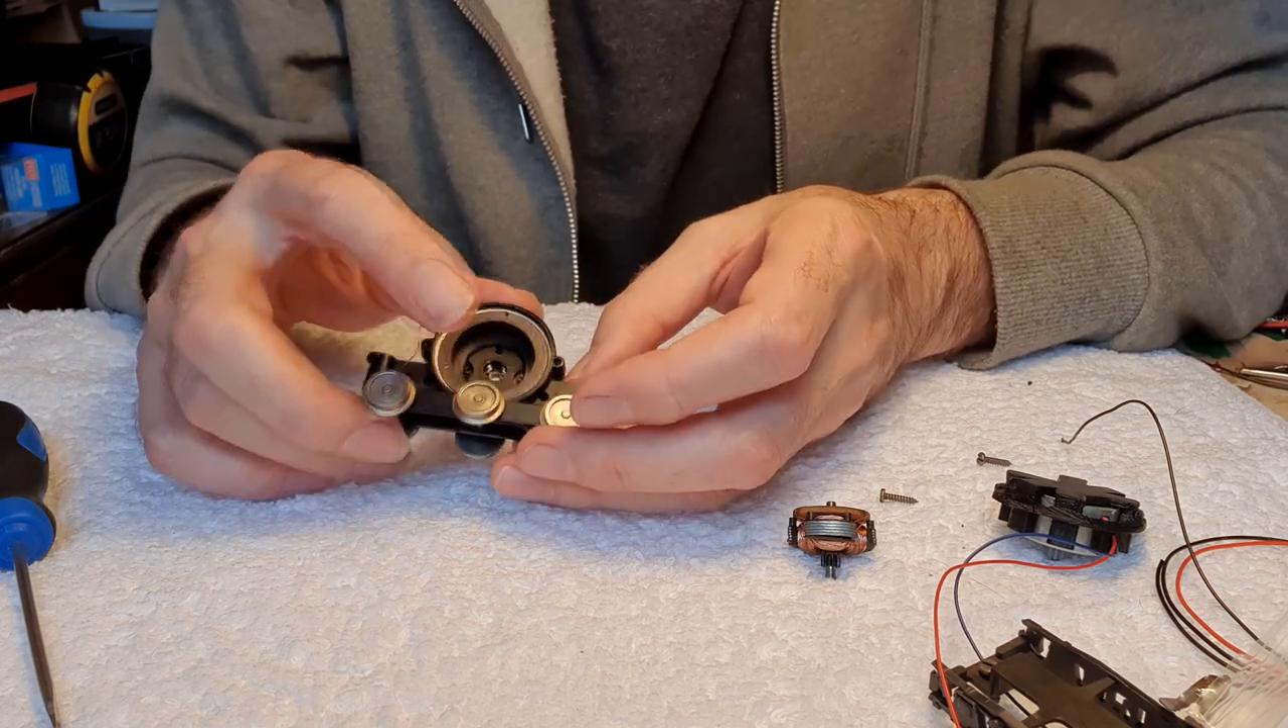On this bogey unlike the class 33 we've got a middle wheel so you know it's kind of blocking the magnet so I think I'm just going to pull this middle wheel off.